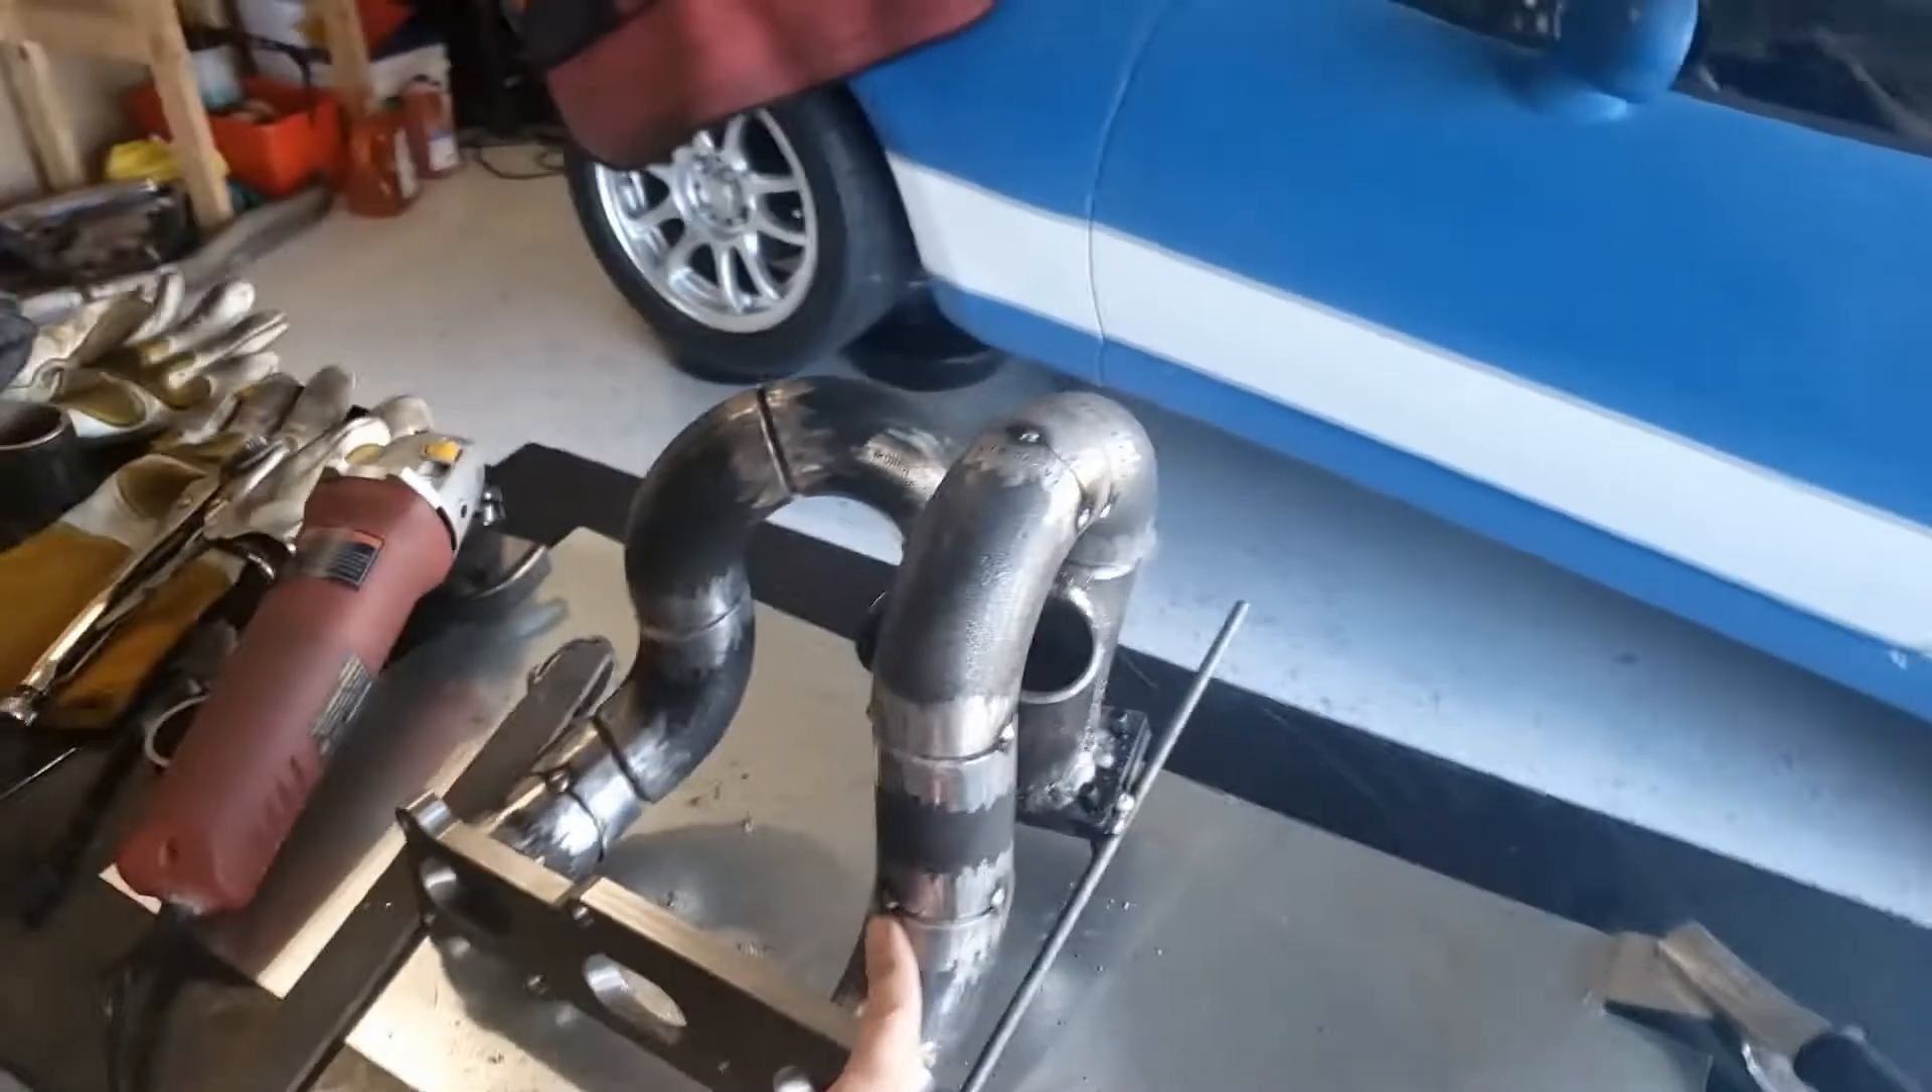Second runner all done tack welded.